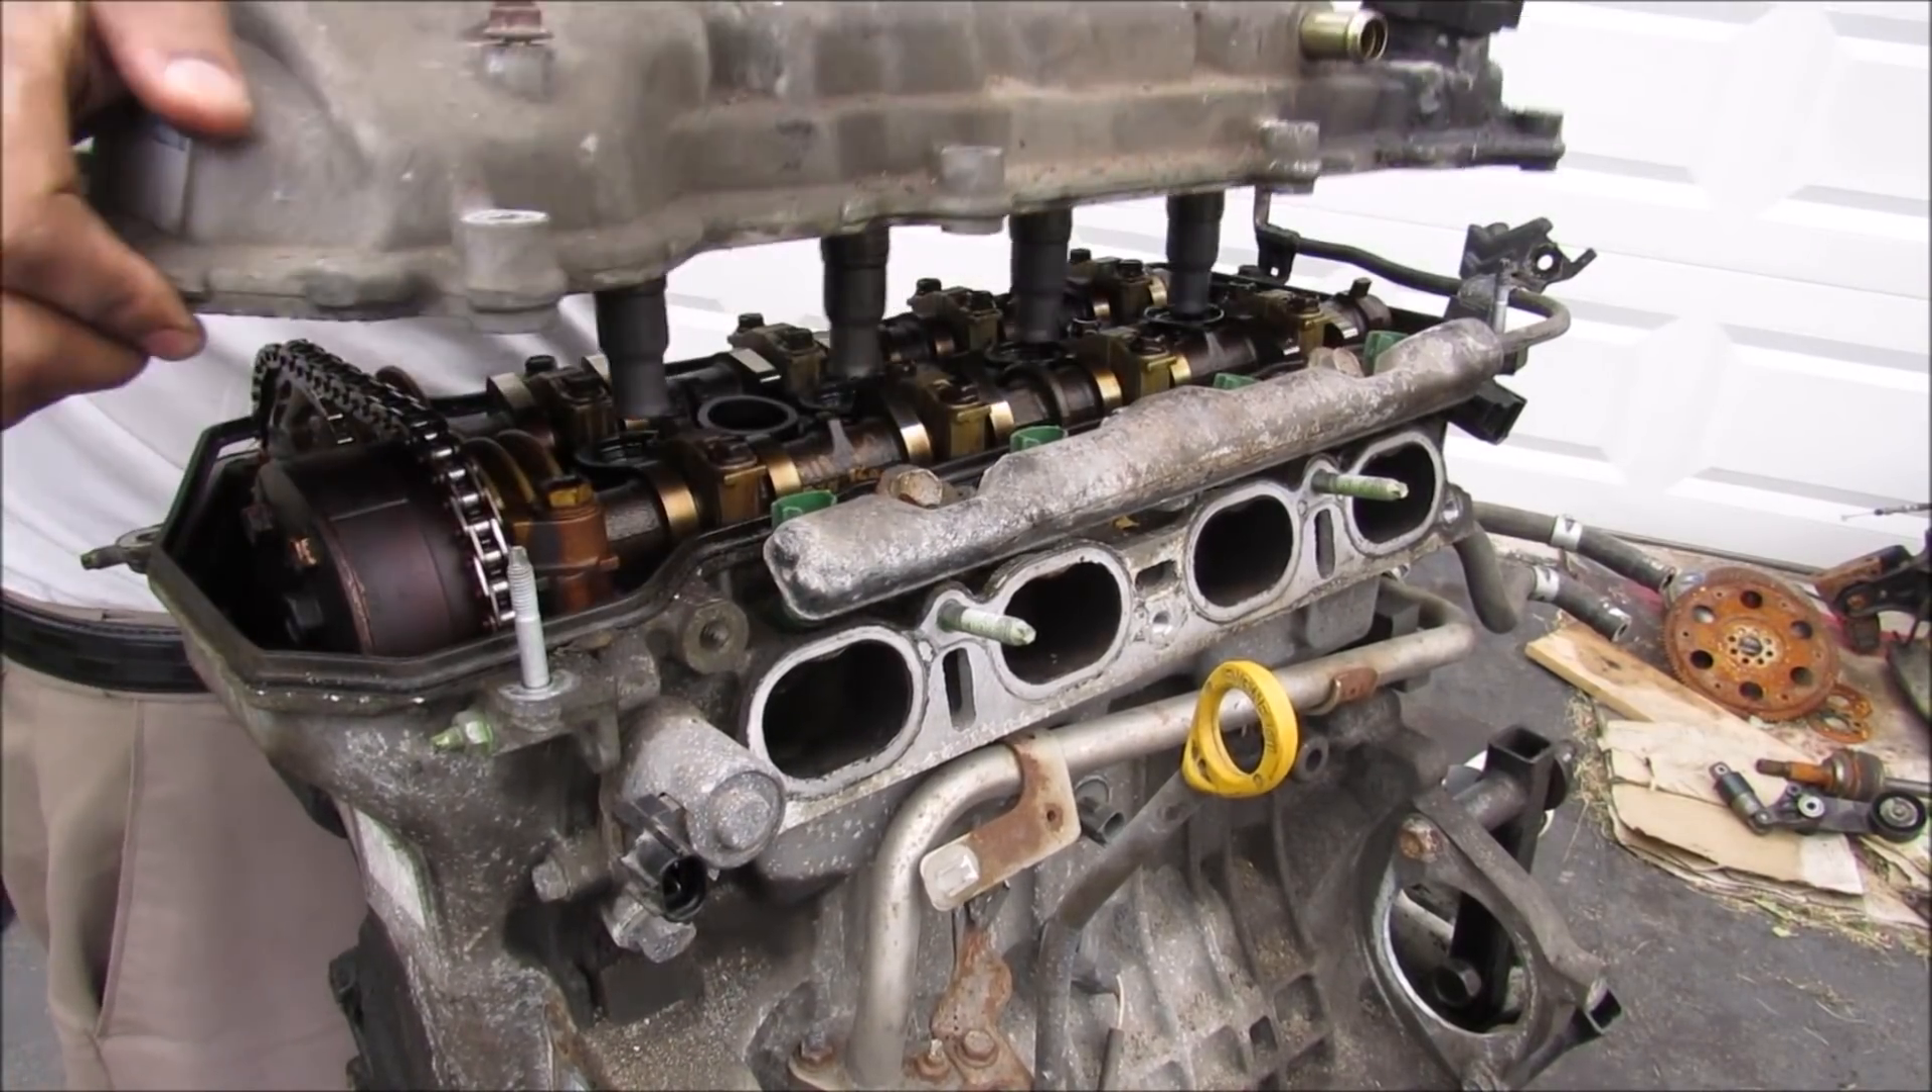And now with all the bolts removed, I can lift off the cylinder head cover or the valve cover.